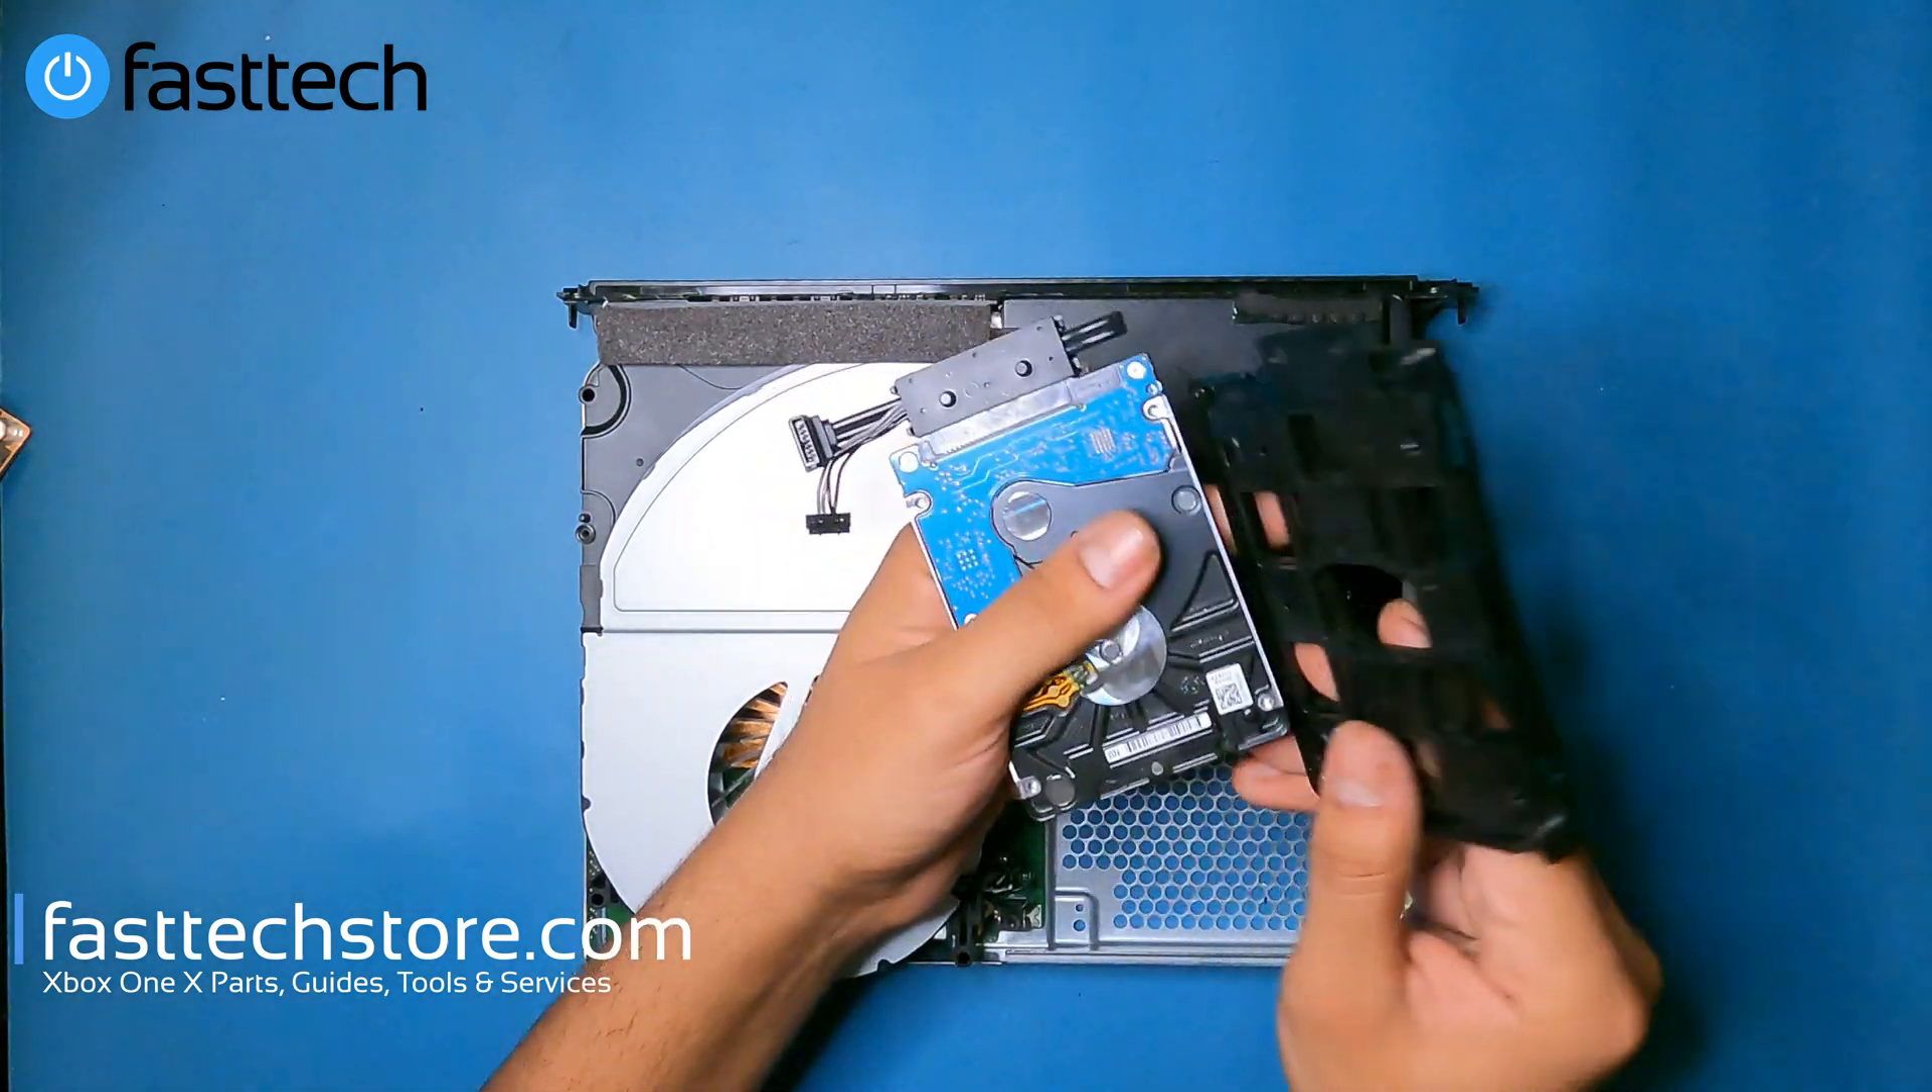And now the hard drive is free from its enclosure and now we can remove the connector and the hard drive is free.